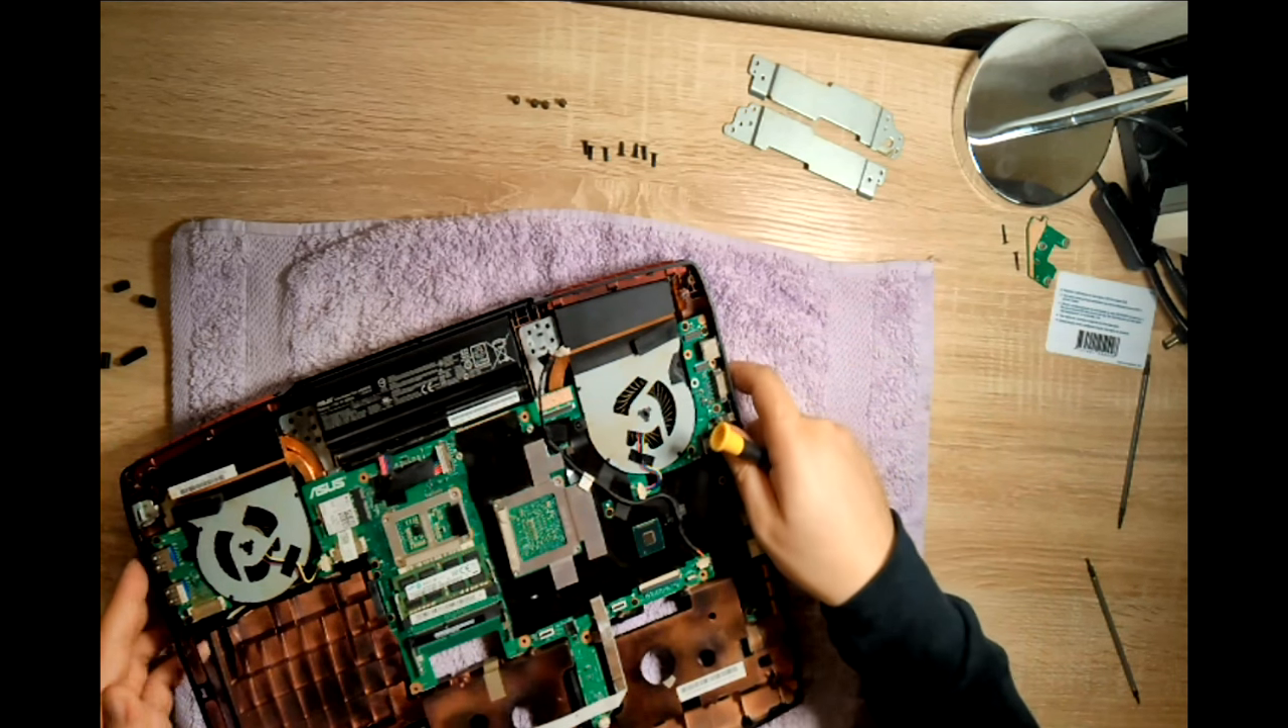And now you have access to both fans which are here if you want to clean them or replace them as you wish.